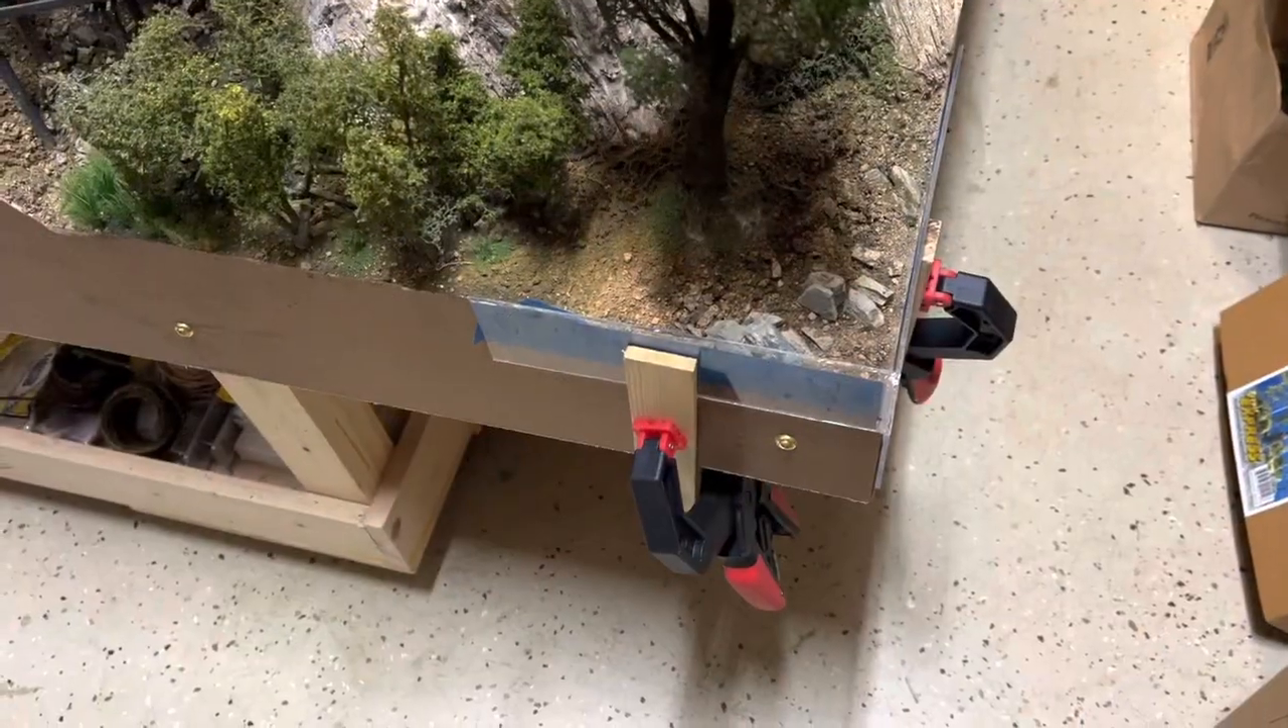So just a few minutes later and I have my form in place.